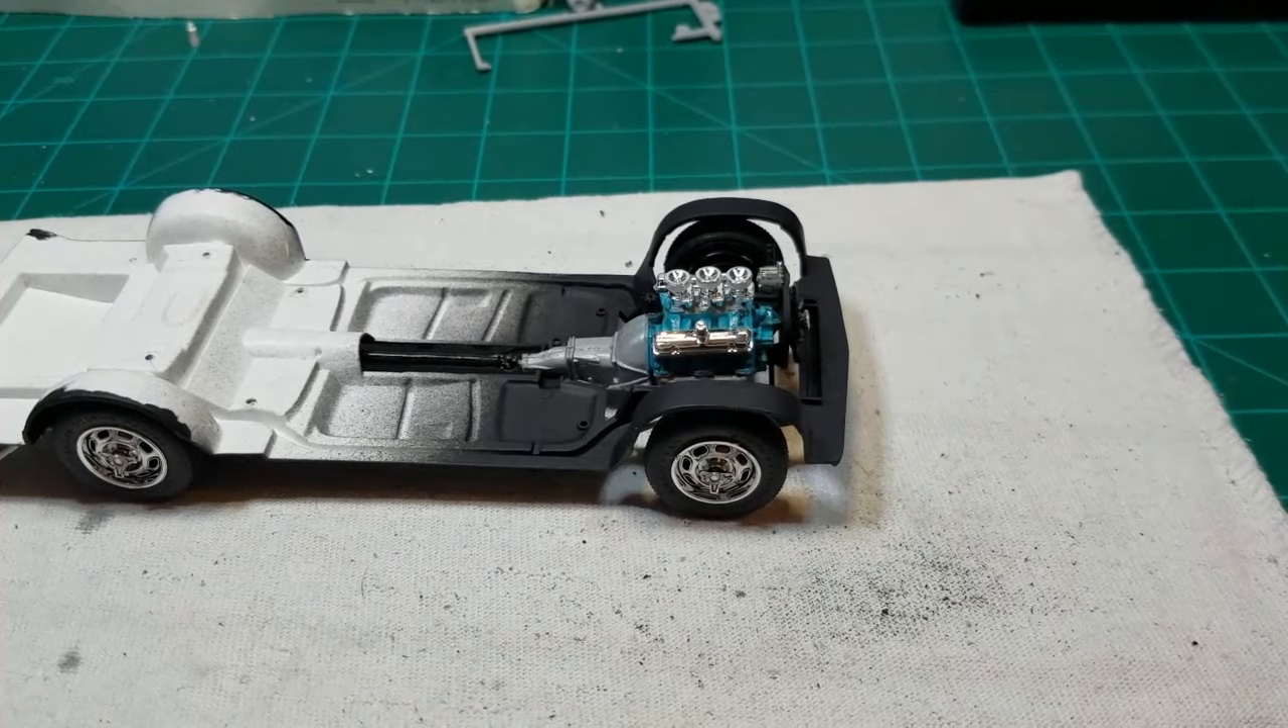So here's the chassis with the wheels, tires, and suspension all done and the engine completed and installed as well as the drive shaft.